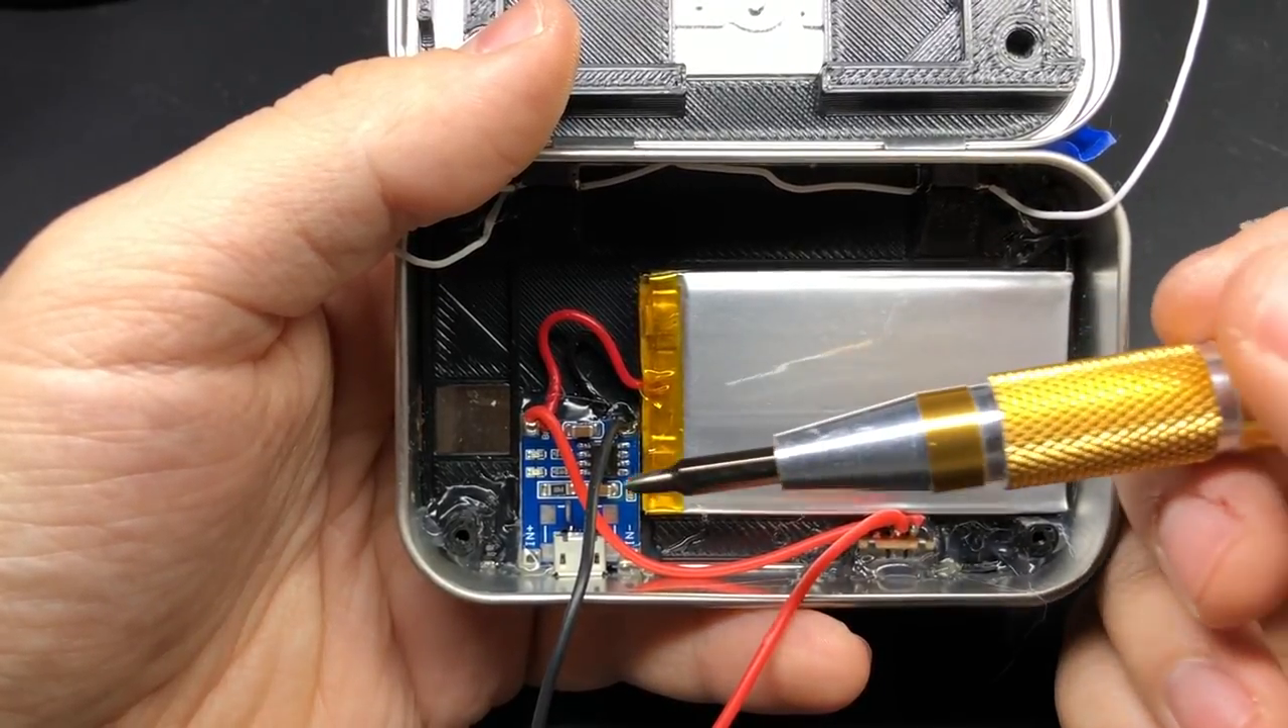Alright, so I've got my power stuff all wired up and mounted inside the tin.